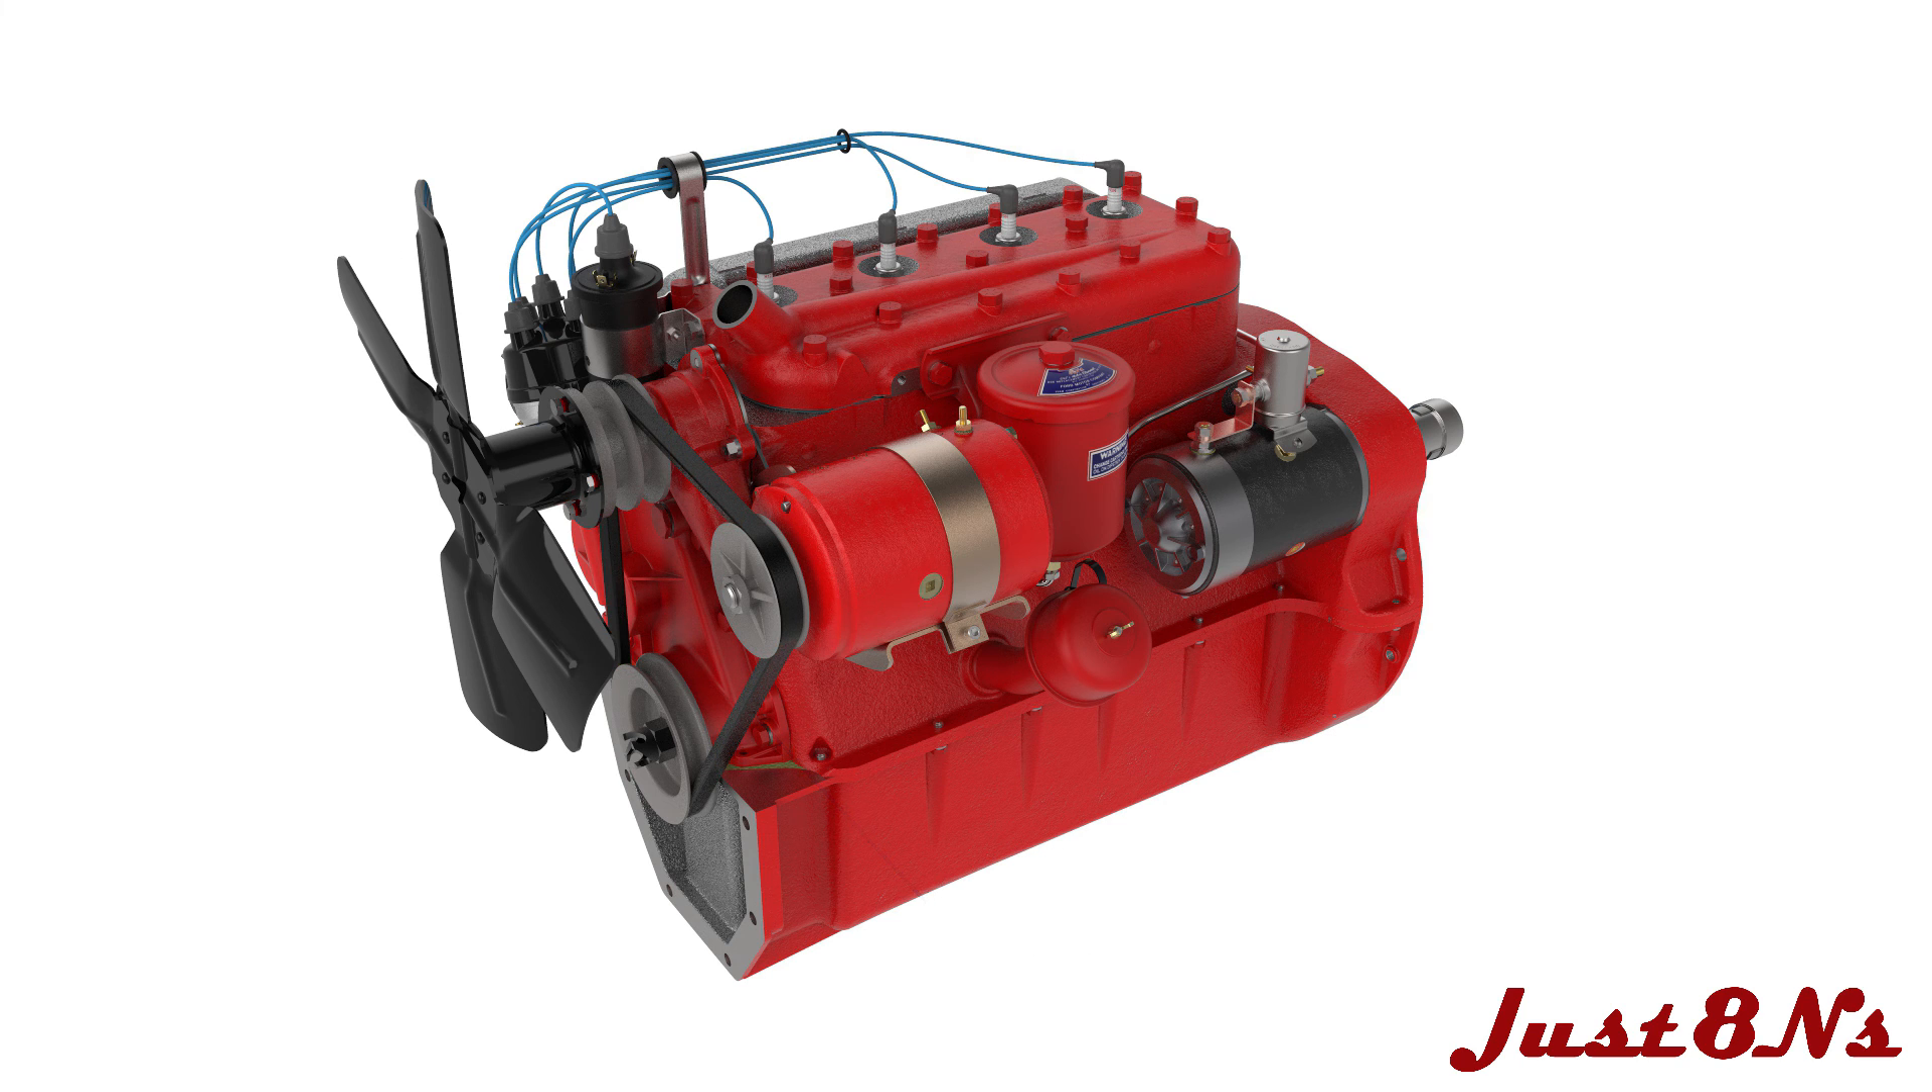Place the fan belt over the pulleys and the engine is now completely assembled.